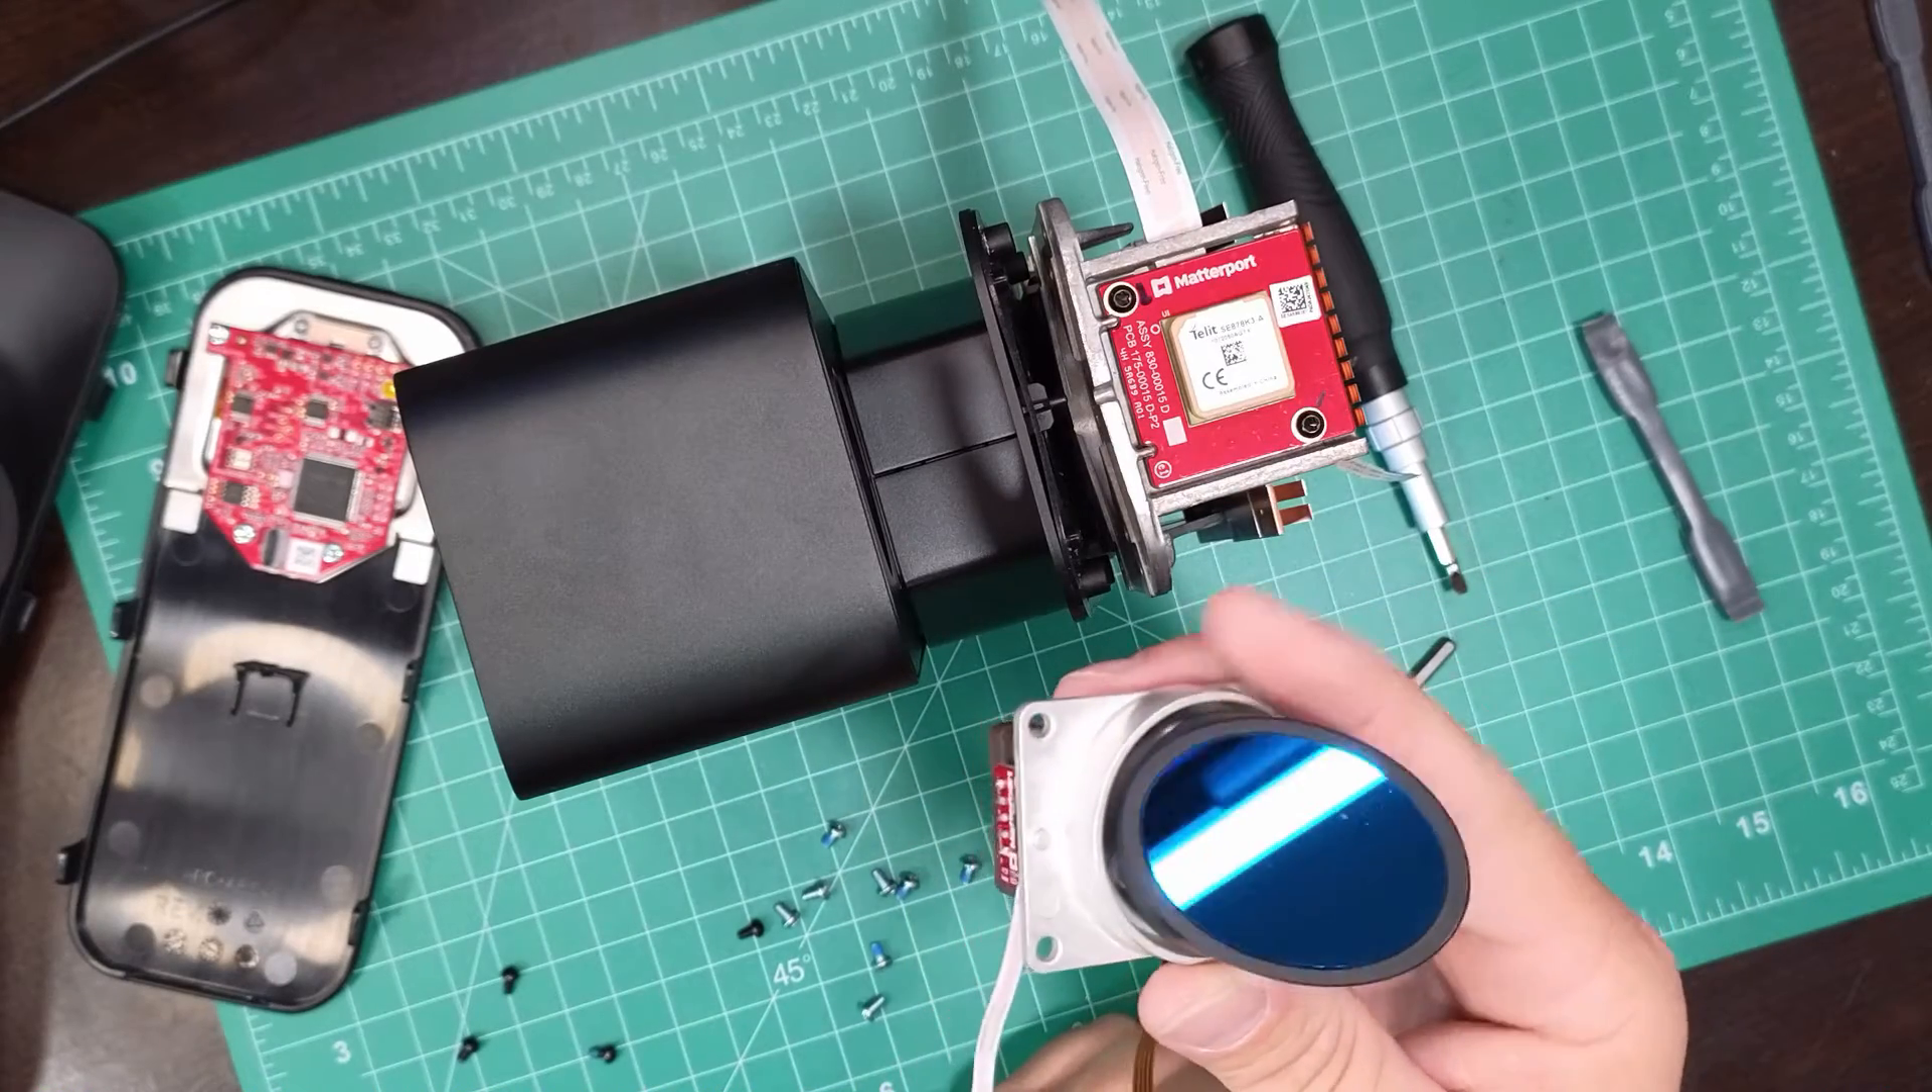So here we have the mirror assembly out.